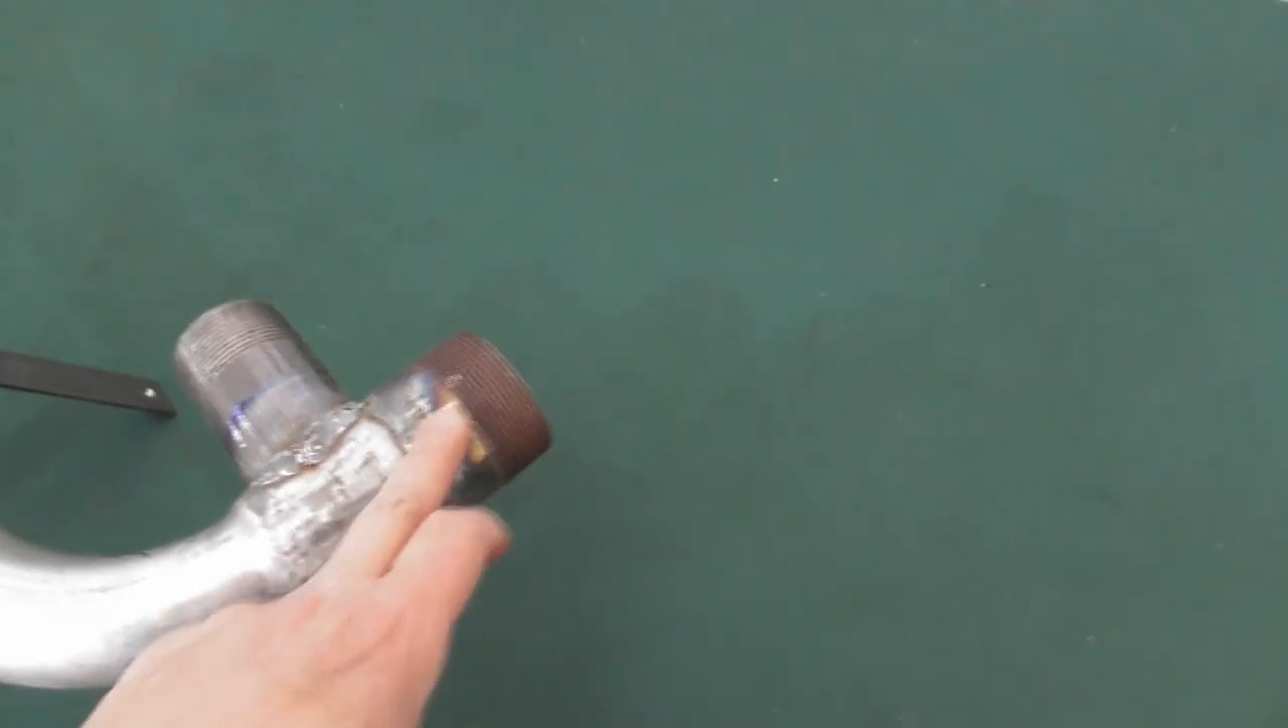Here we've got the one and a half inch nipple cut in and welded.